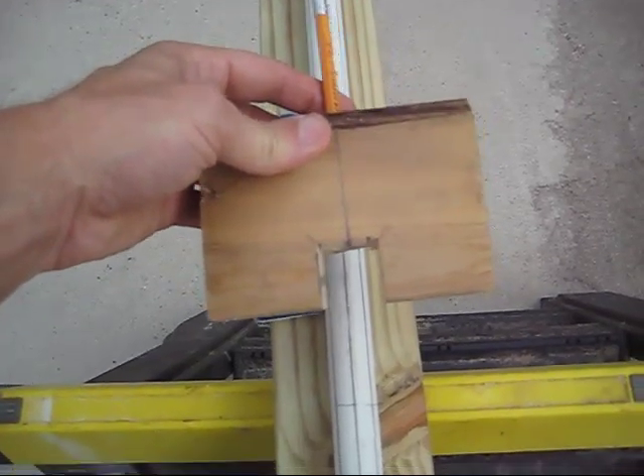We cut a hole one inch wide and one inch high or maybe a little bit higher than one inch so that it just fits over the pipe so there isn't a lot of slop here in it.